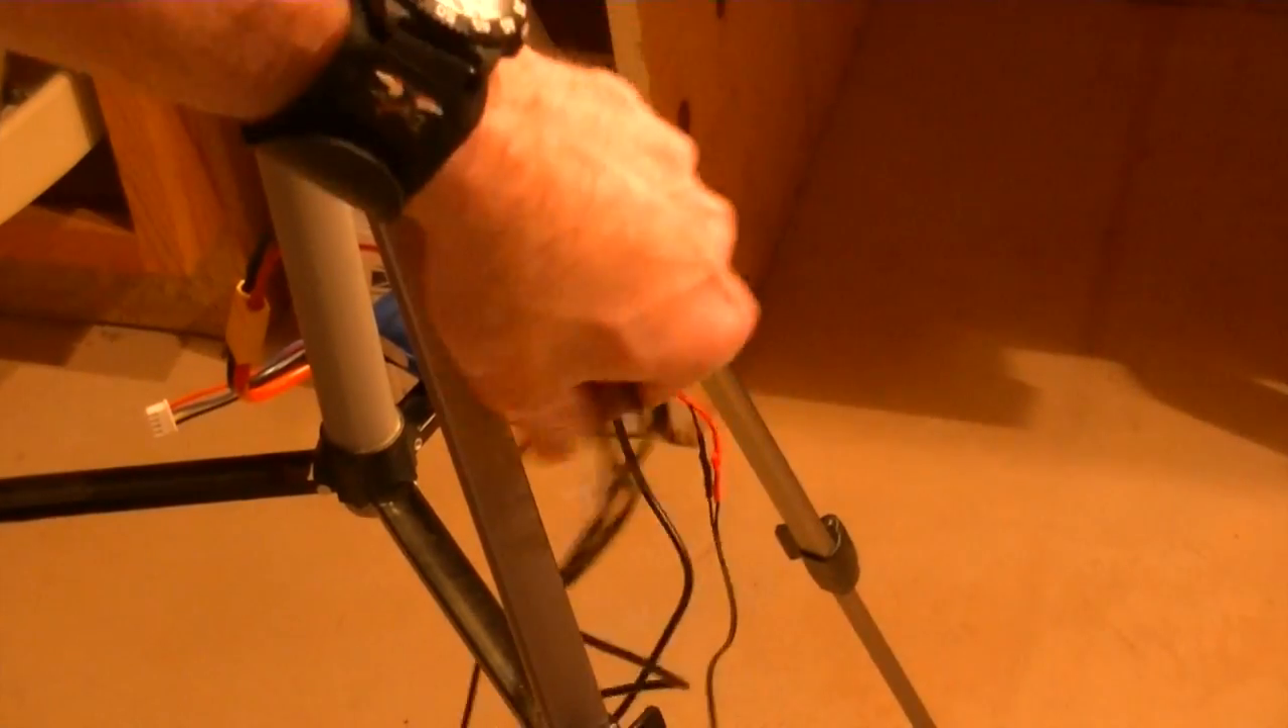And then right now the wires are just hanging down, but I'll bundle those up to get them out of the way.